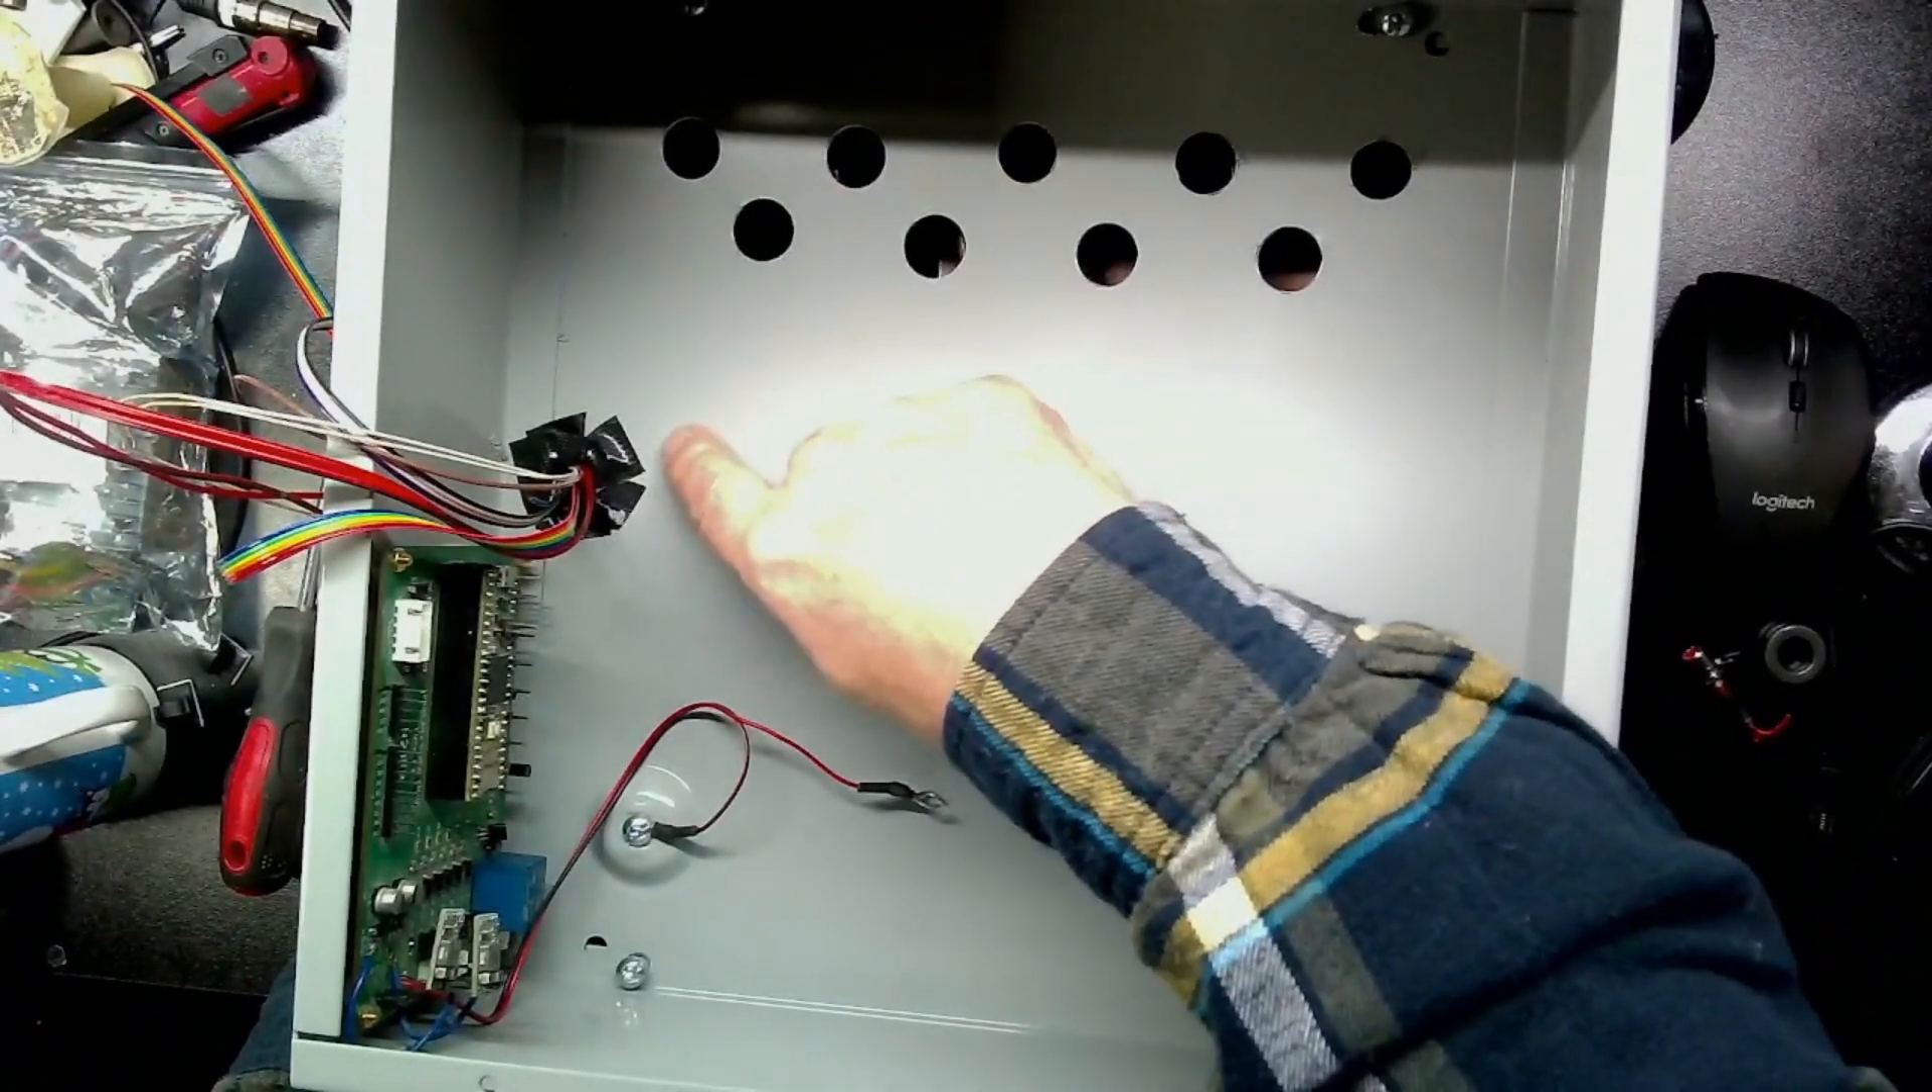I've finally got my holes drilled here, brought my wires up through all my, uh, wires from the RF deck.